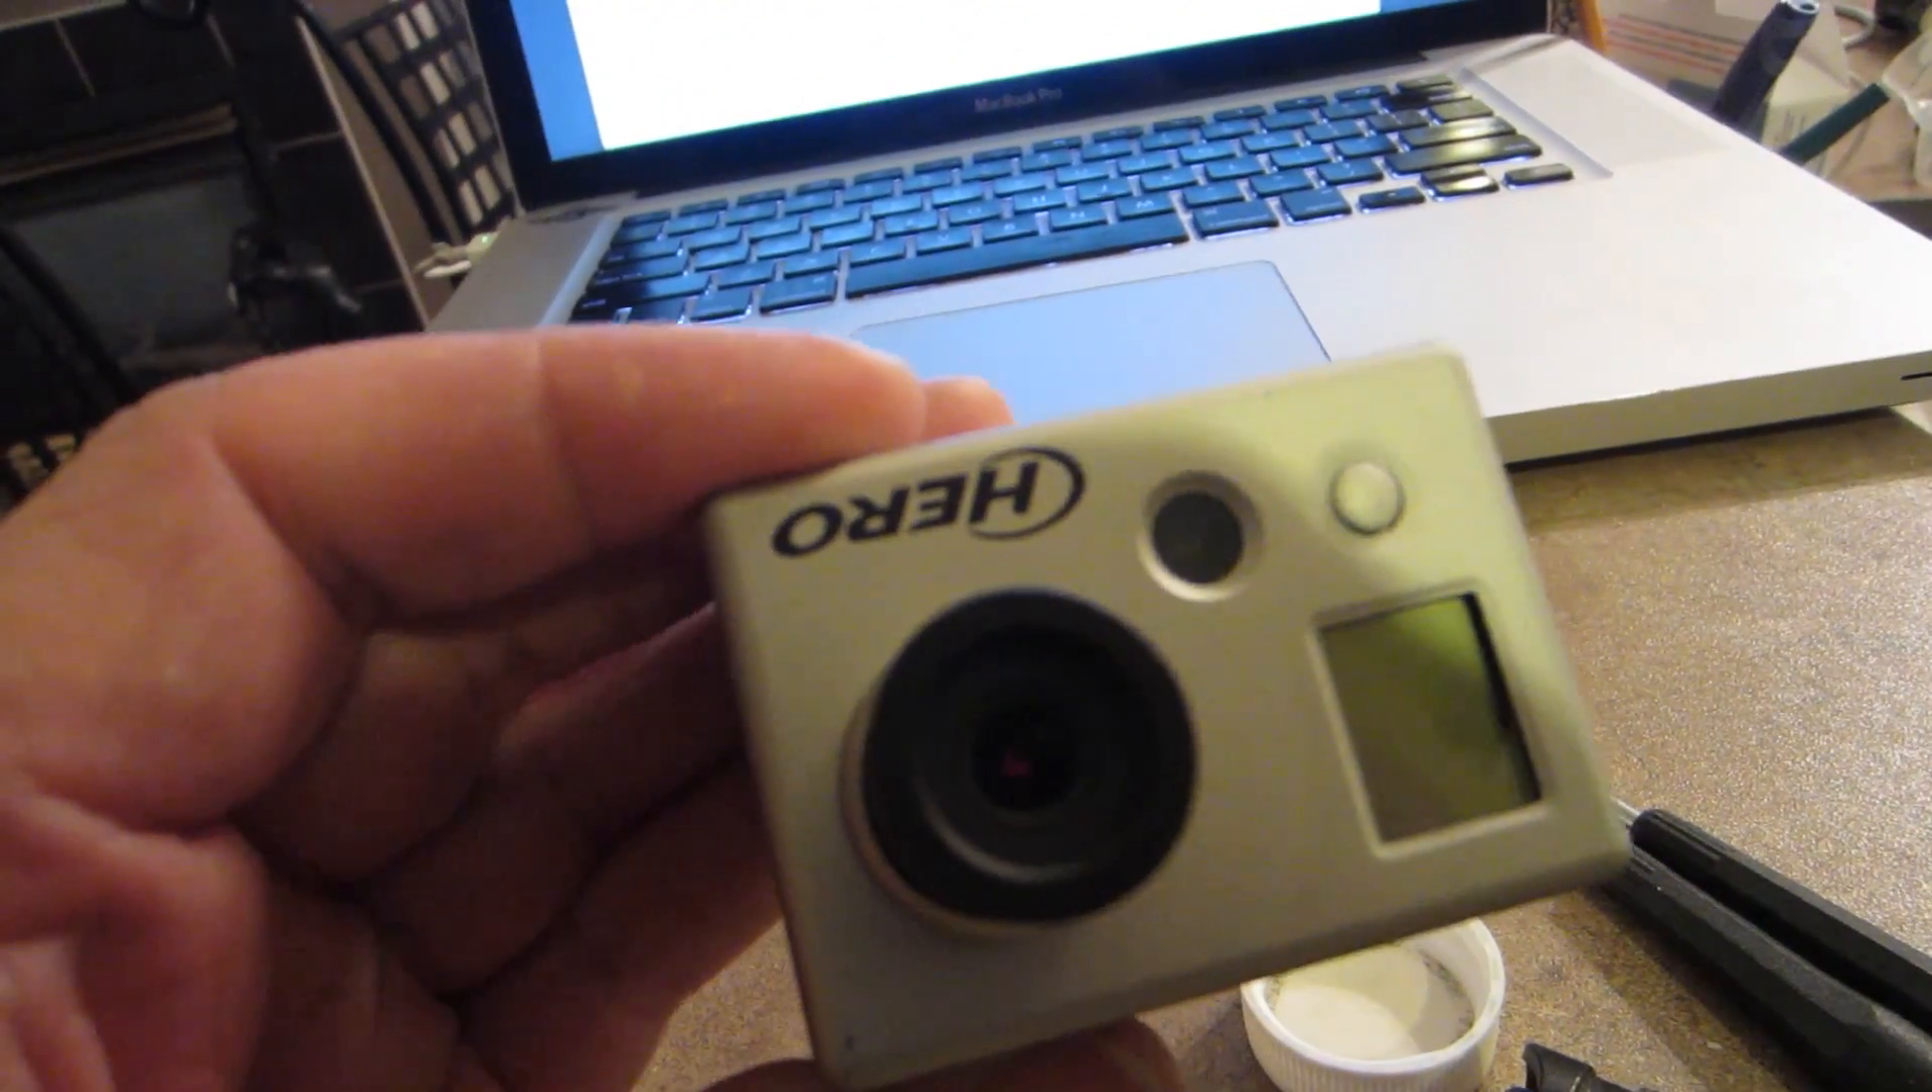And here's the camera. Back together again, with the new lens in place.